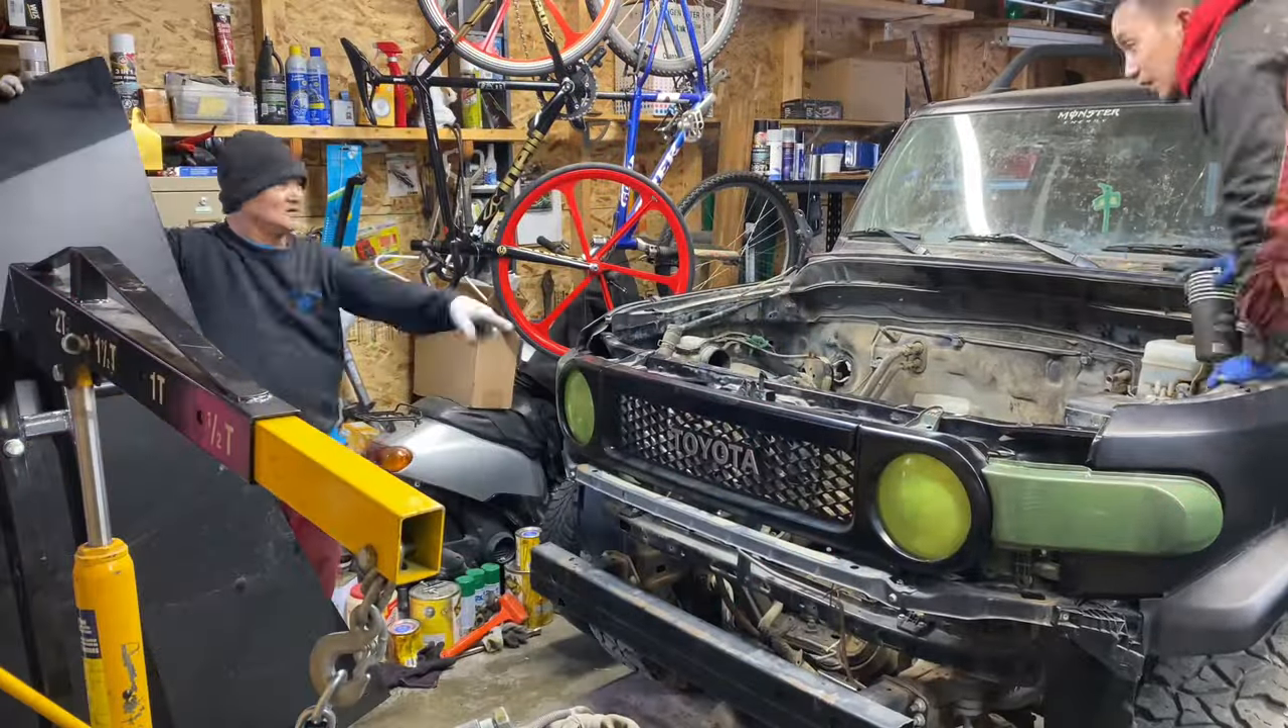We shouldn't have to but we removed the hood and the bumper as well just to be sure that we don't scratch anything.